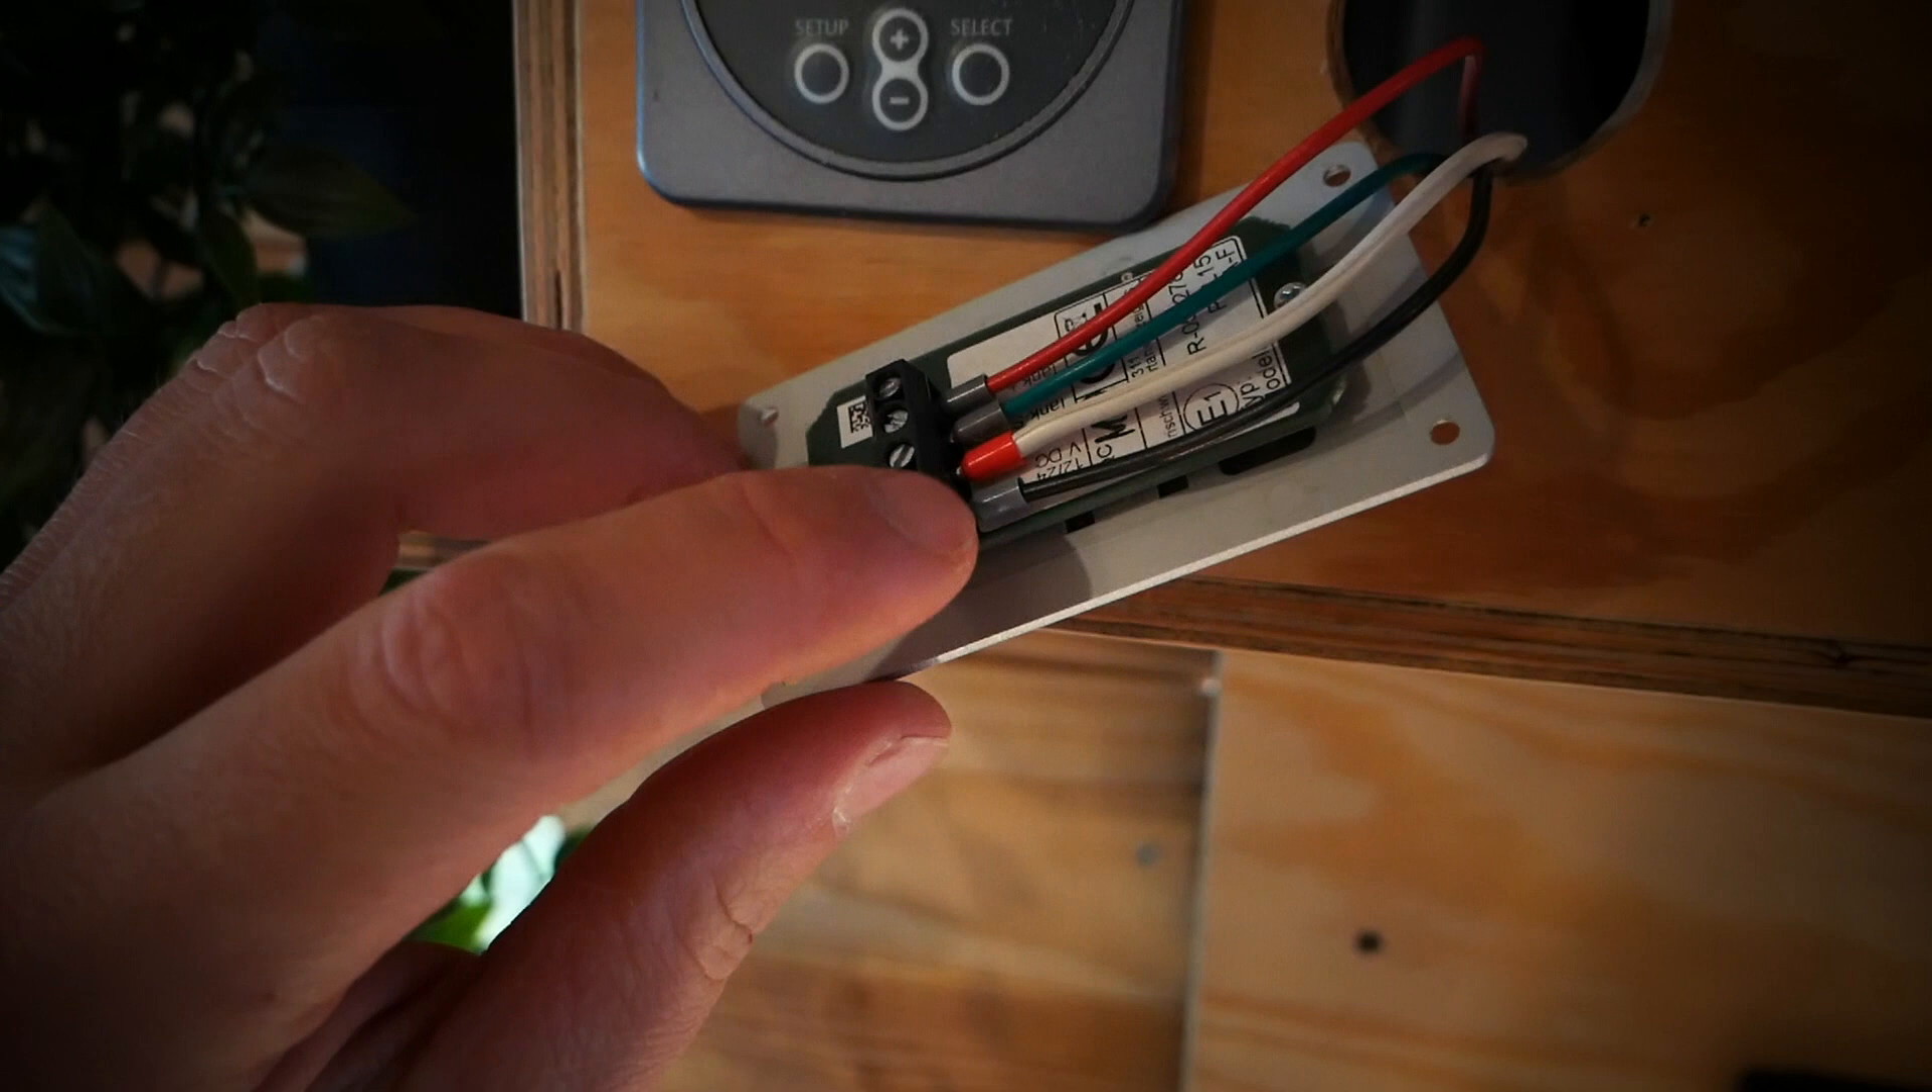Also, die Kabel habe ich jetzt rausgeholt und habe sie auch gleich angeschlossen.